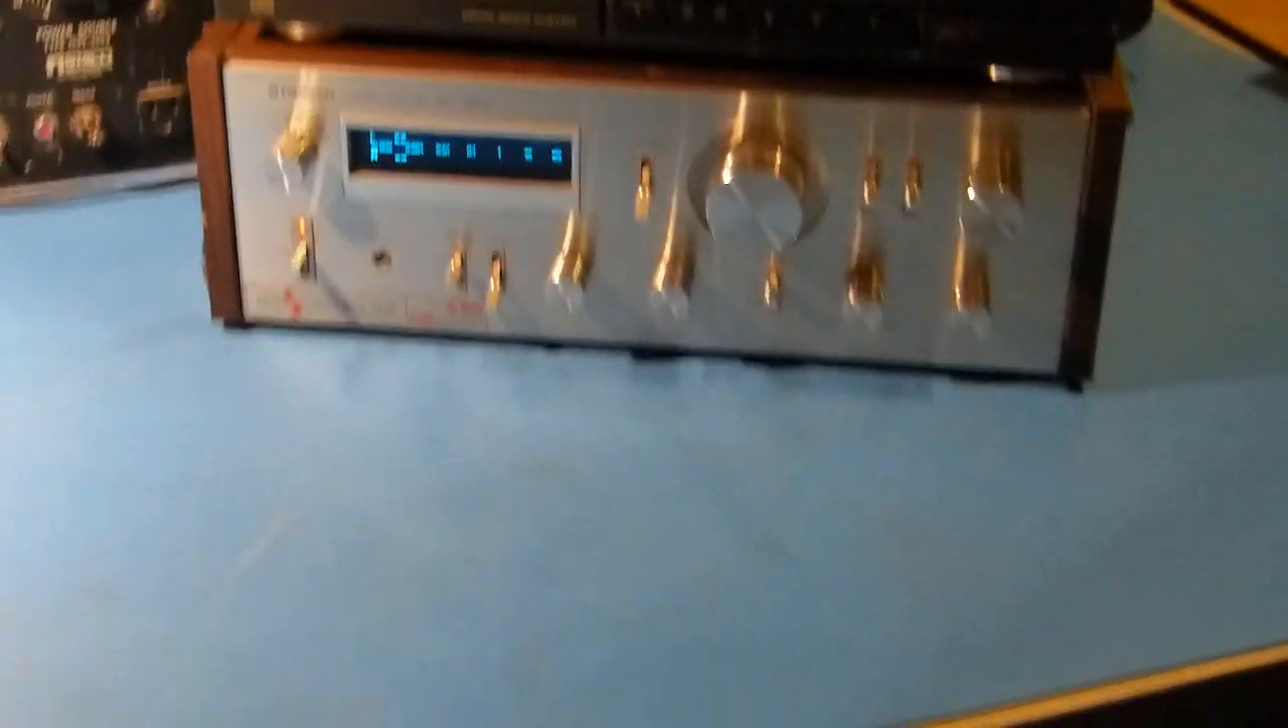Here is the SA -7800 all put back together.